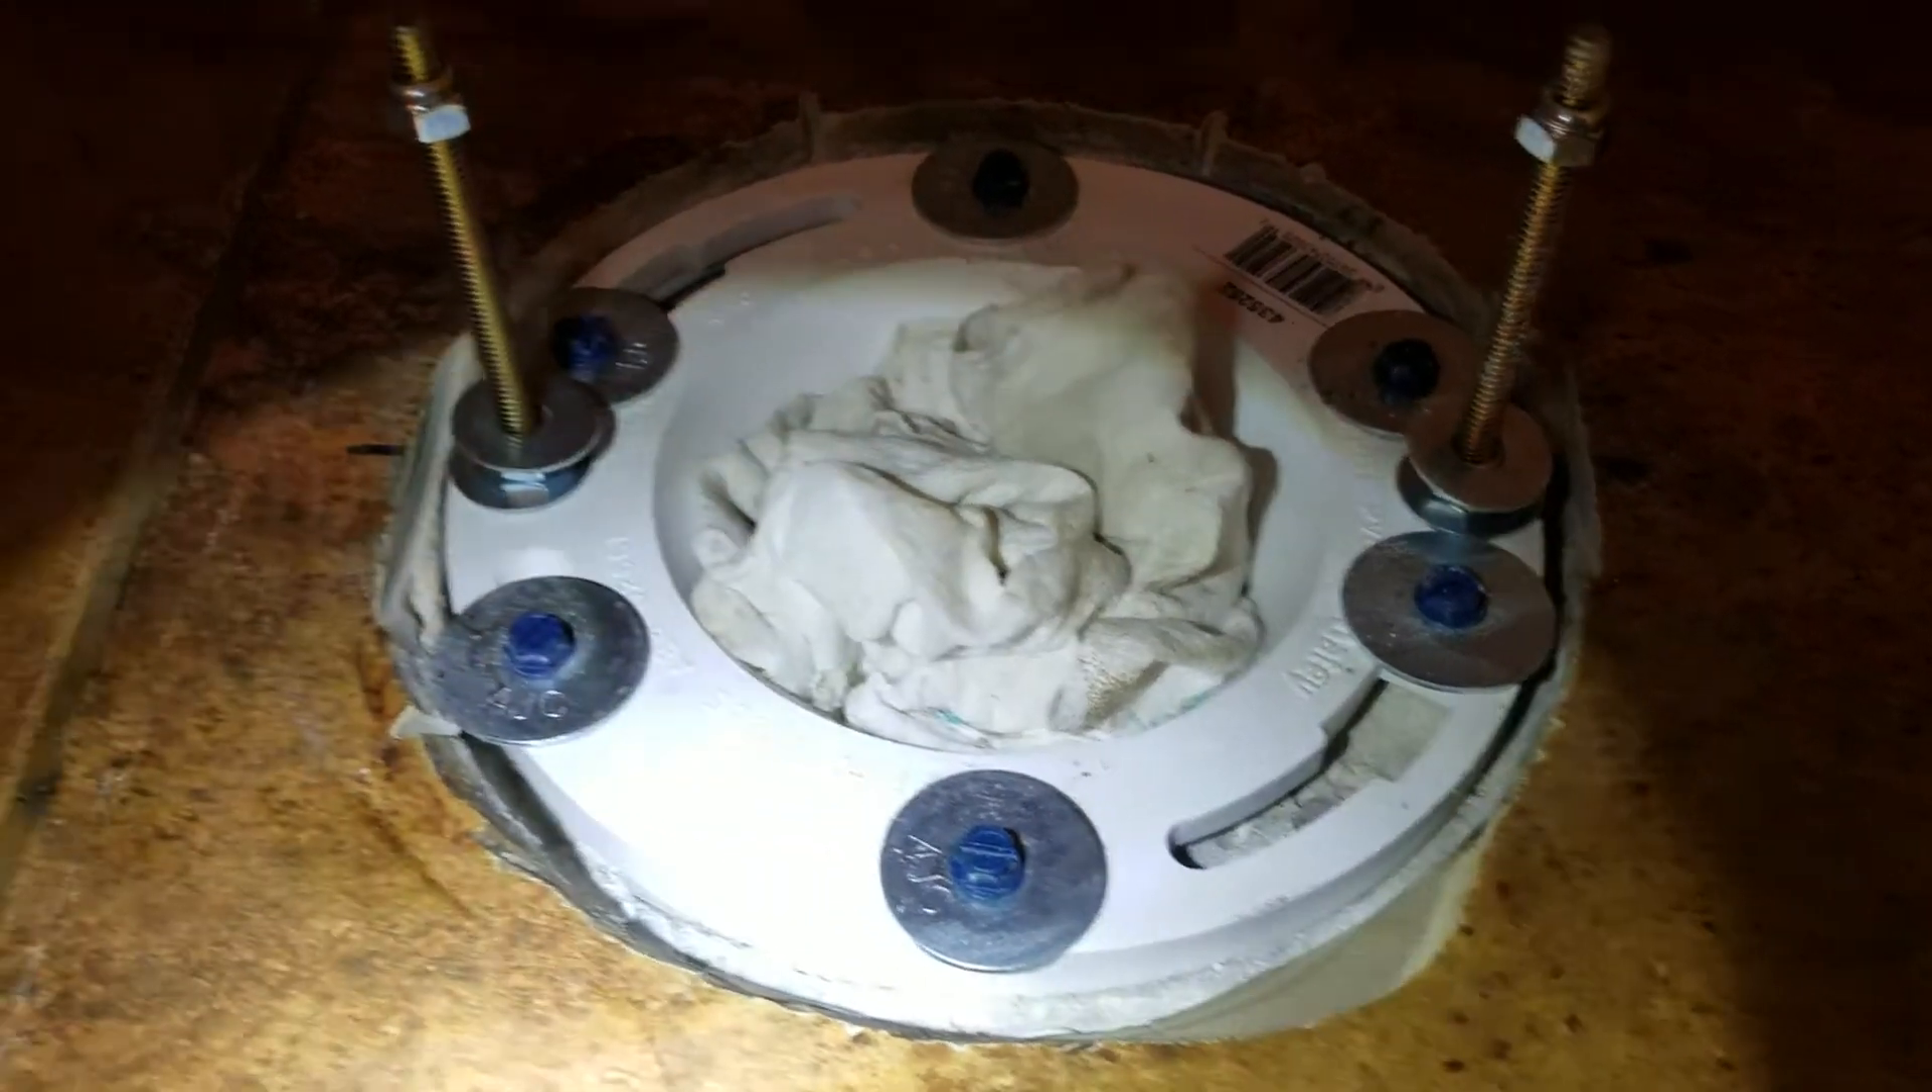So you've got six screws all the way around, six holes, six screws, and so it's mounted to the floor.